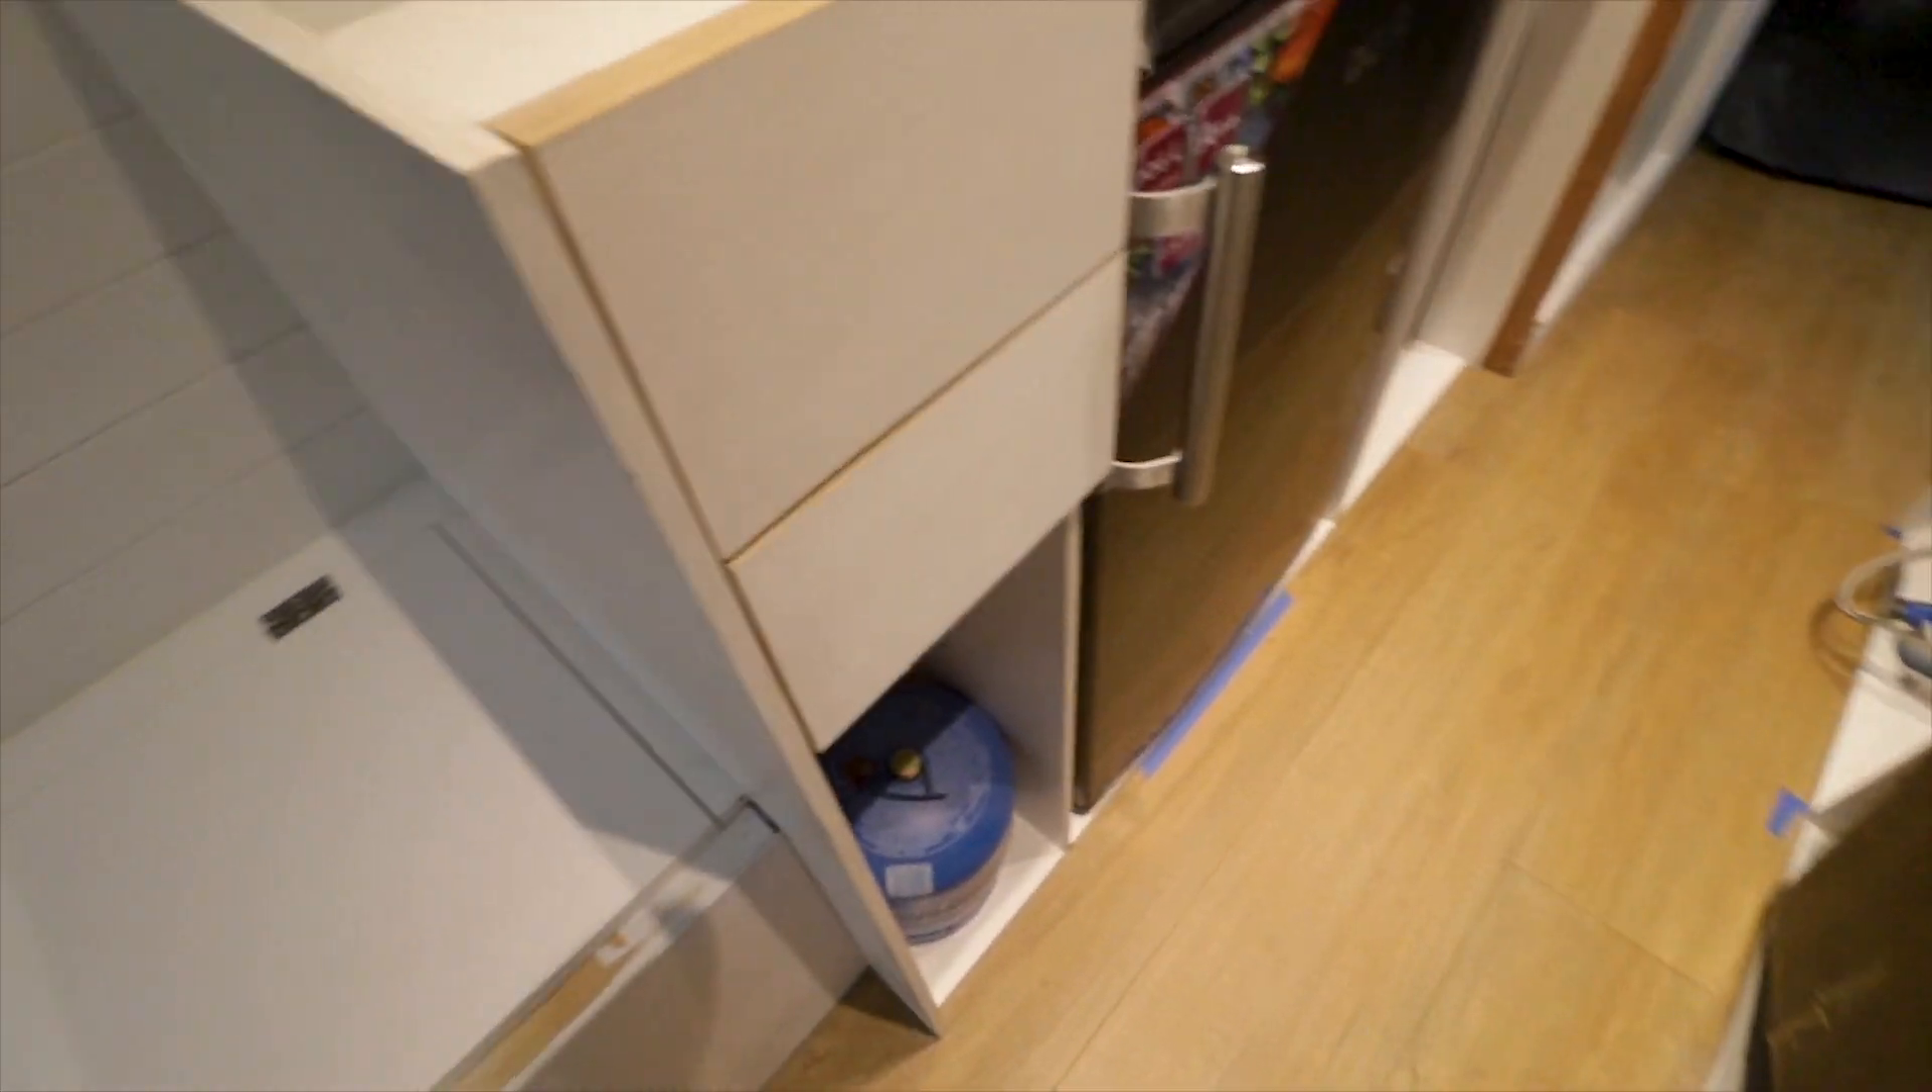These are sort of test drawers. They don't have any handles on them yet, but they work quite beautifully.